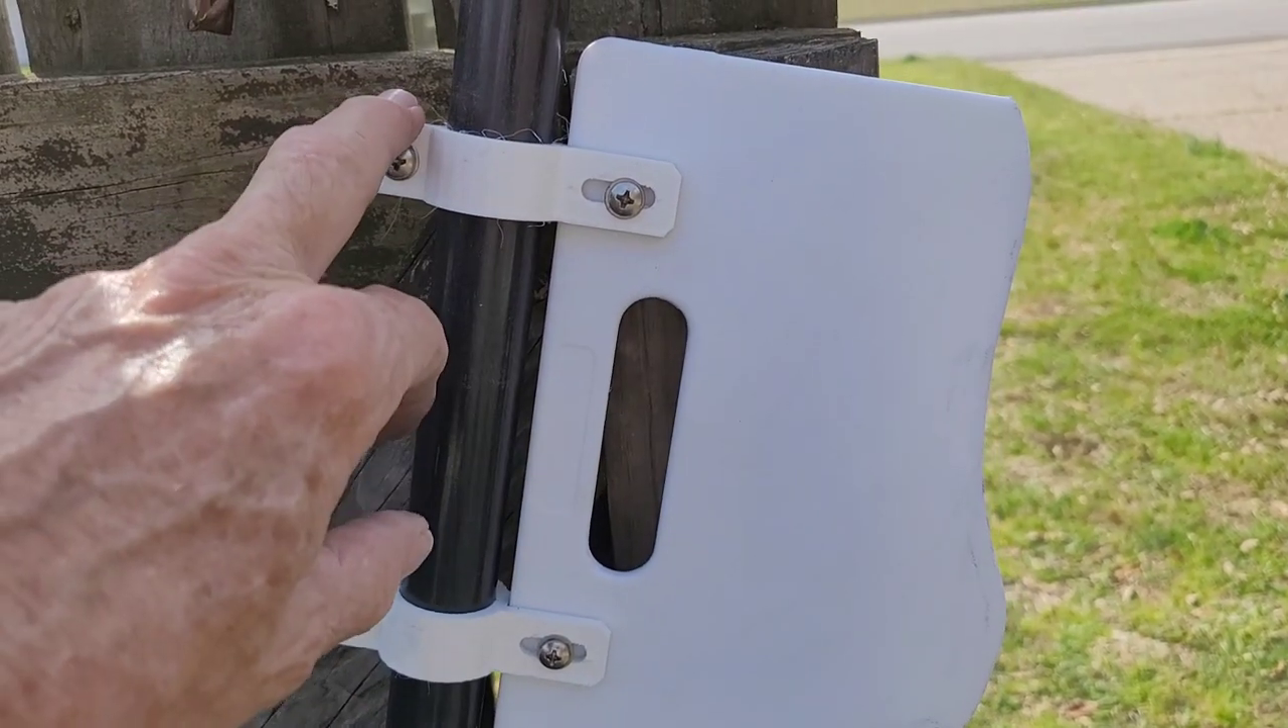All right well there's the finished product right there and it's just attached with stainless steel screws. I think those are 1032. Again these are just printed off of a file and I'll get that file down there below.